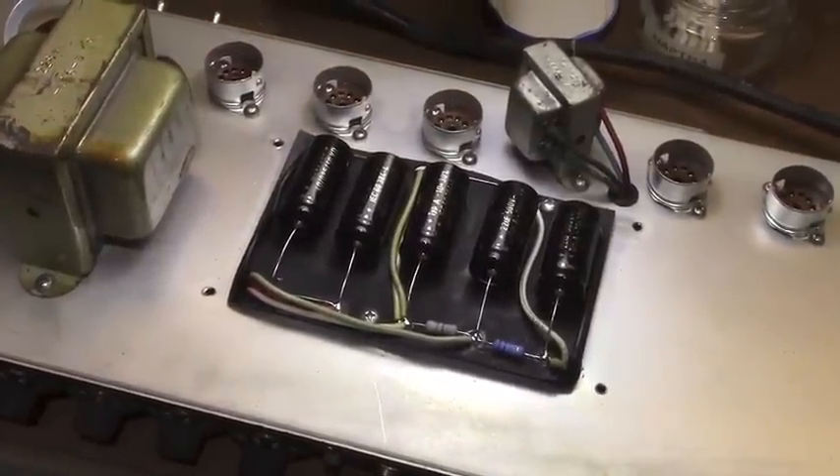But as you can see, we've got all new filter supply caps.